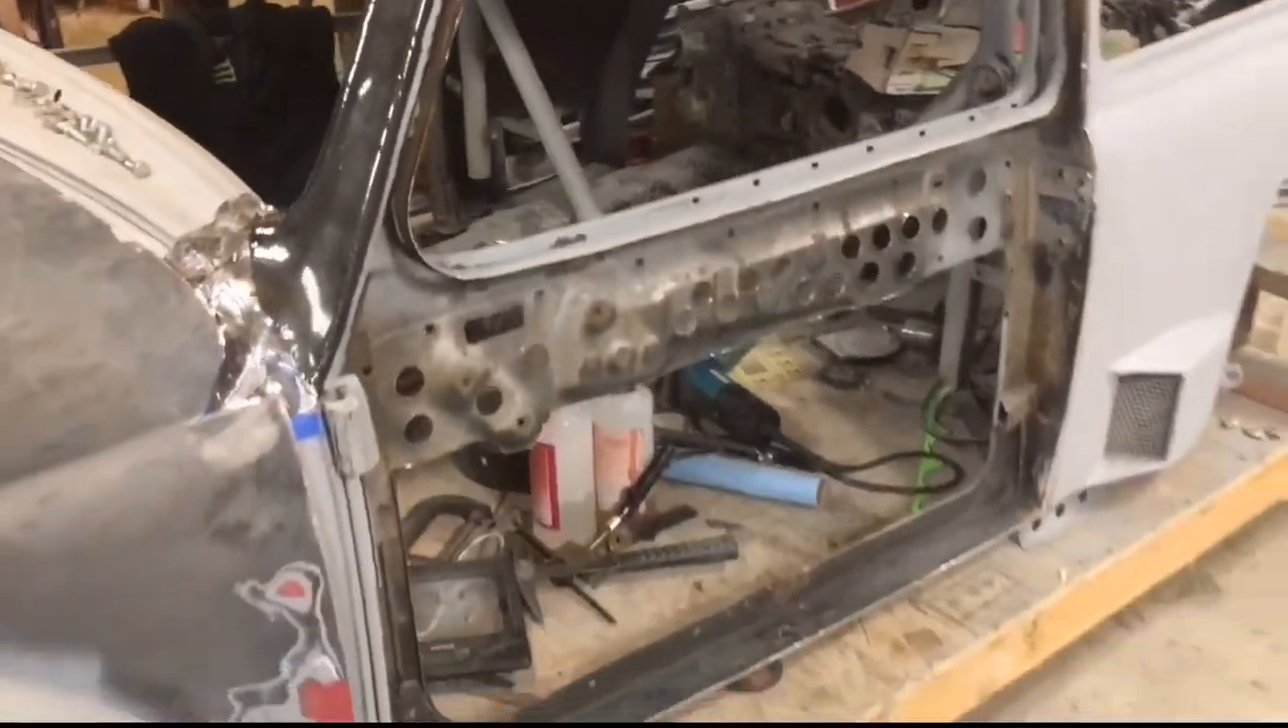I got the door skin cut off. It looks pretty funny with no door skin on it.